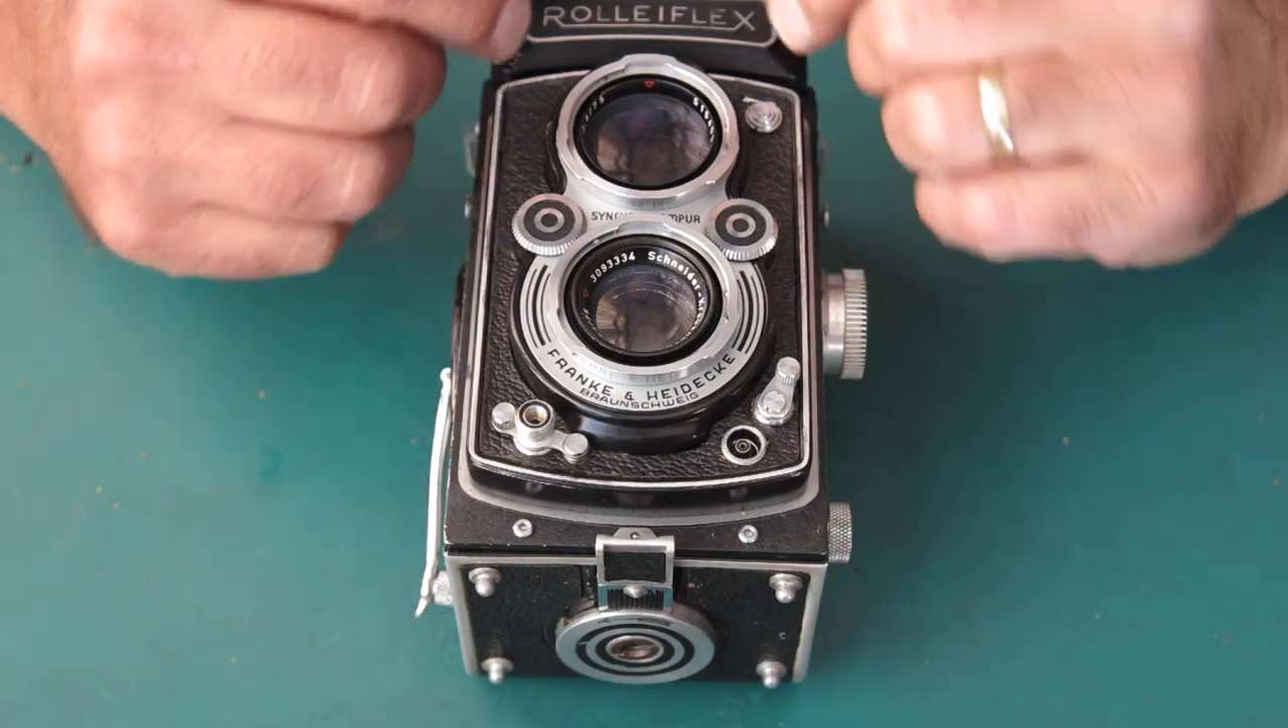Well I did get the leather back on the front.